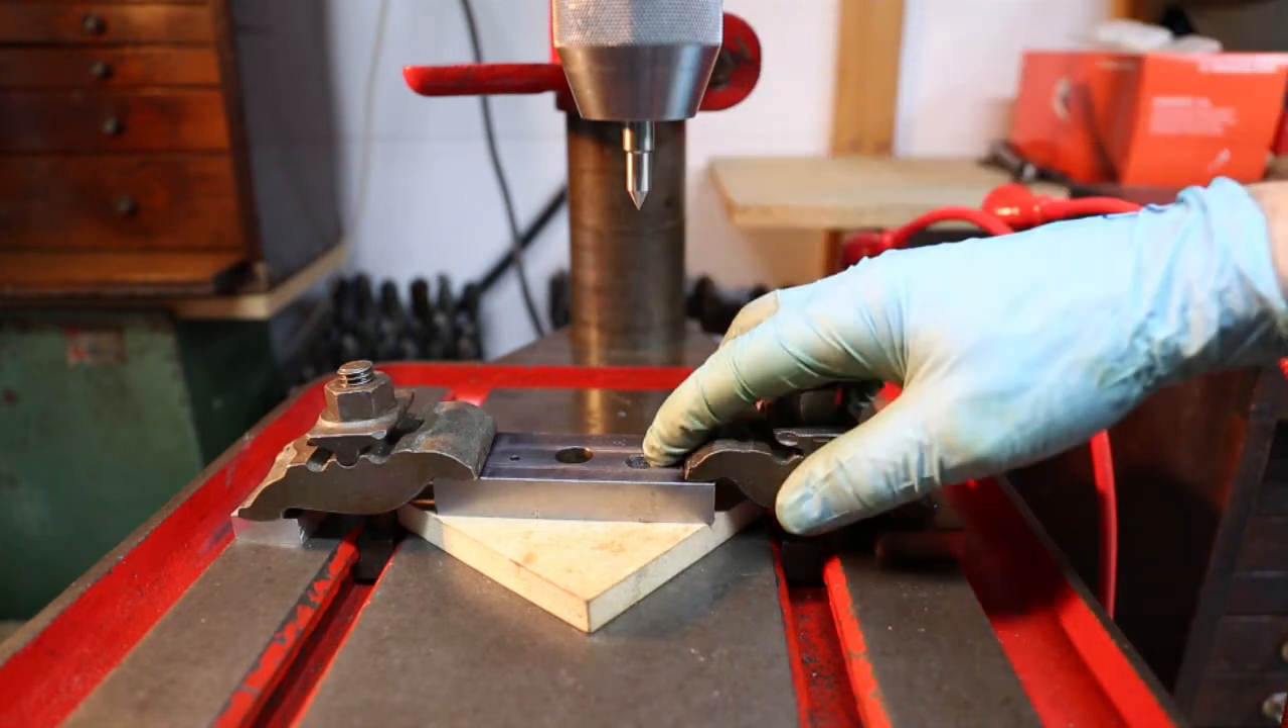I've taken the drill out and put the center back in the chuck.